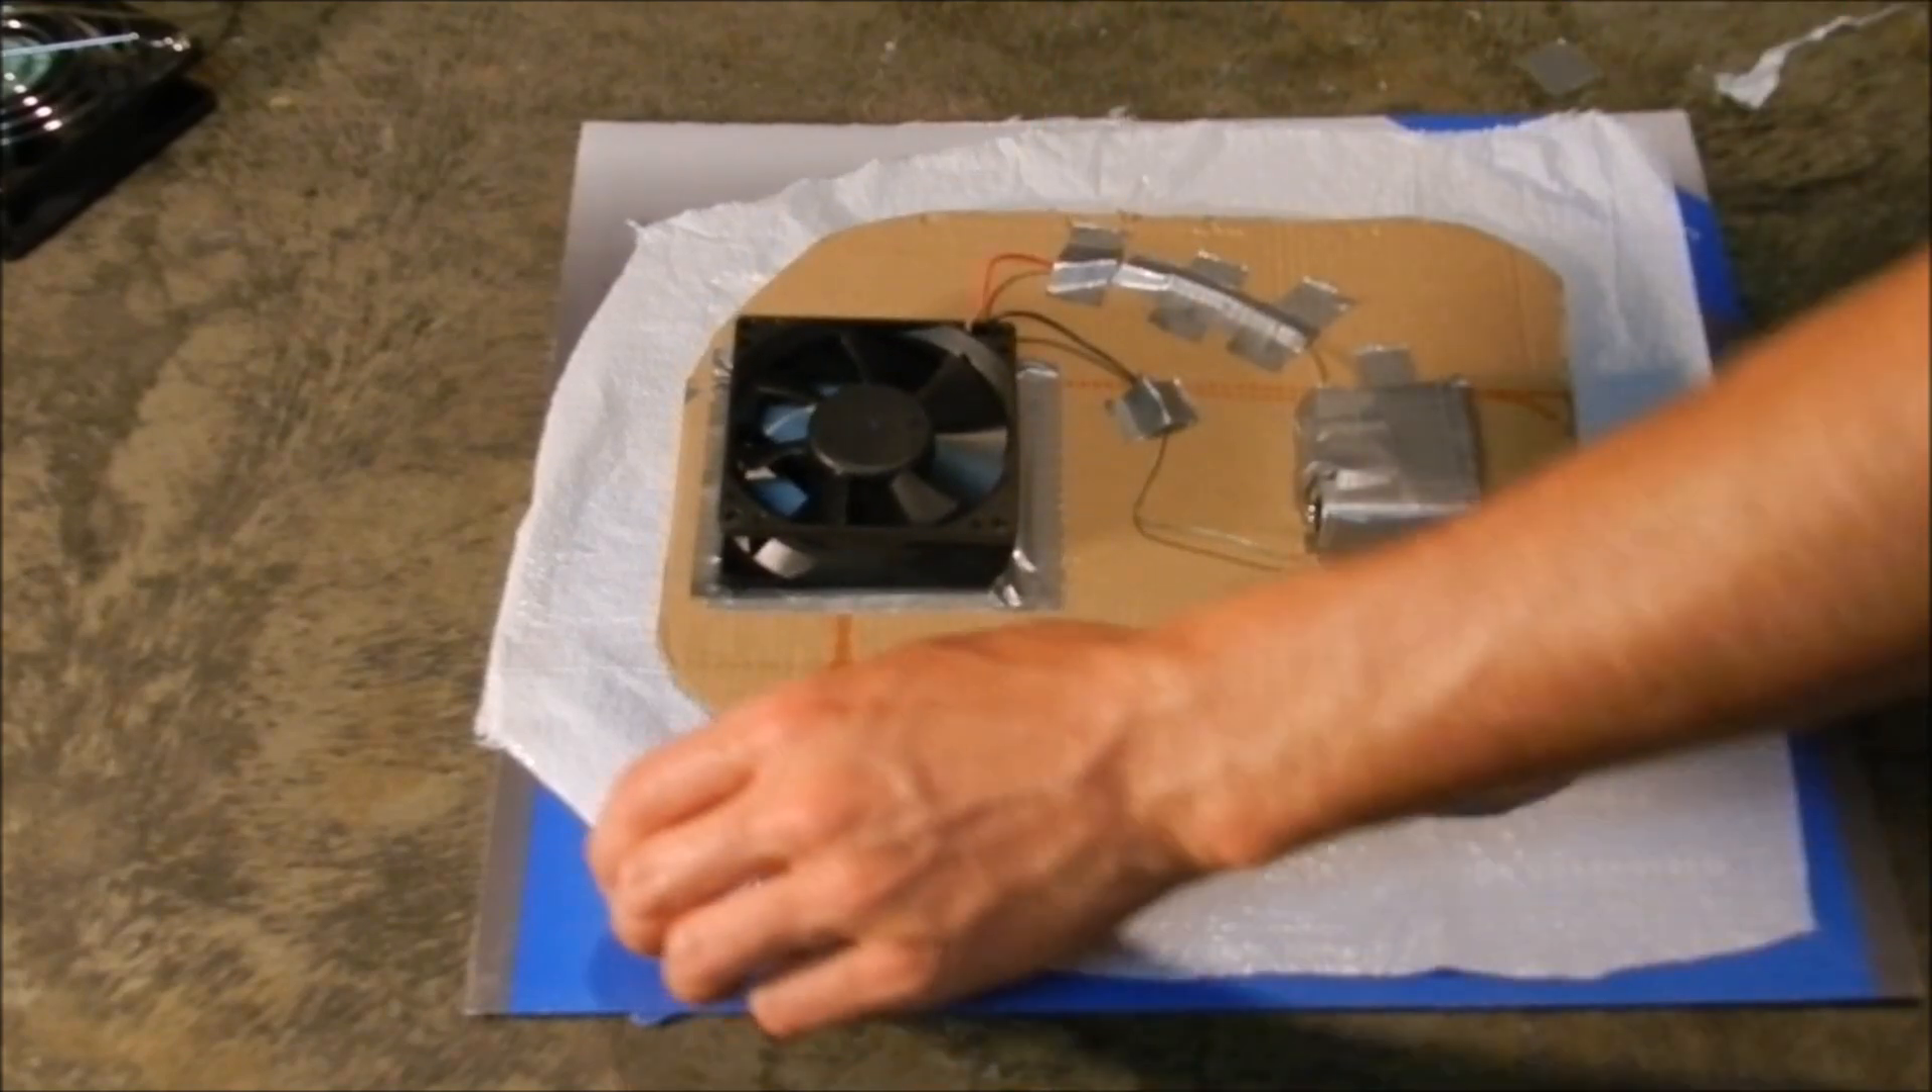So now you can see I've got this skirt here. The craft sits in the middle of it.